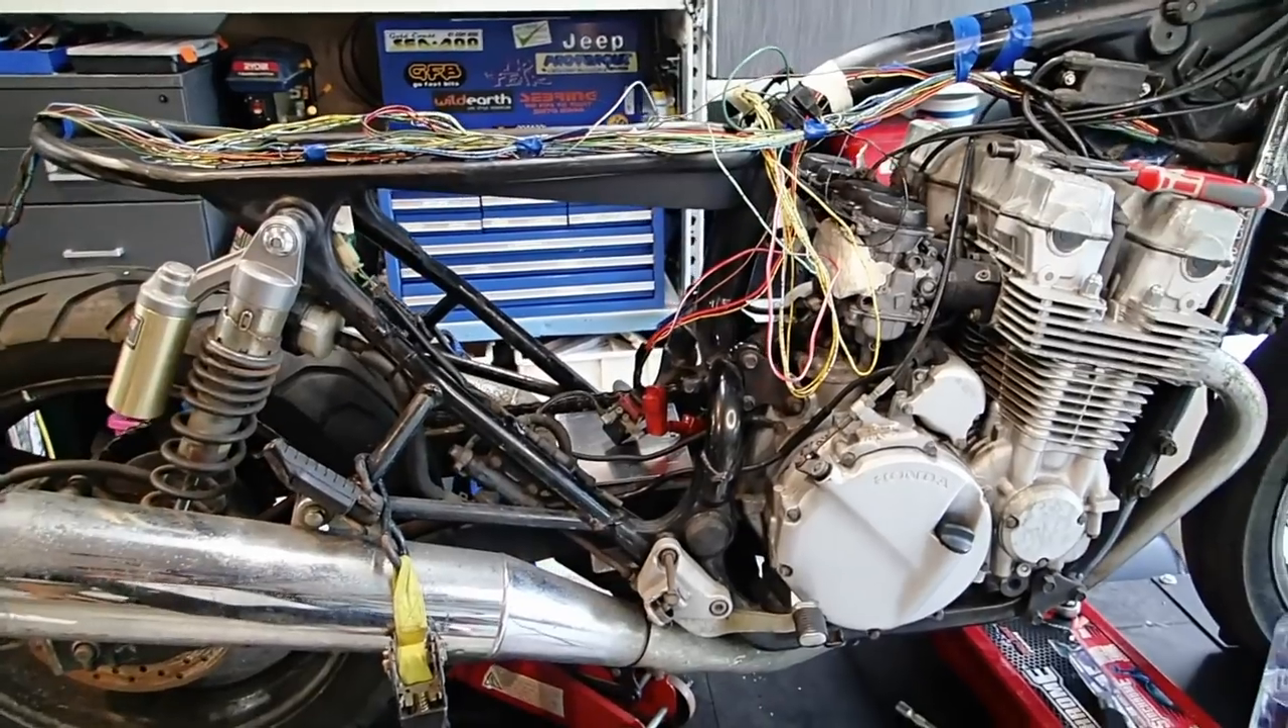And obviously, I've taken all that black loom off, the loom covering.